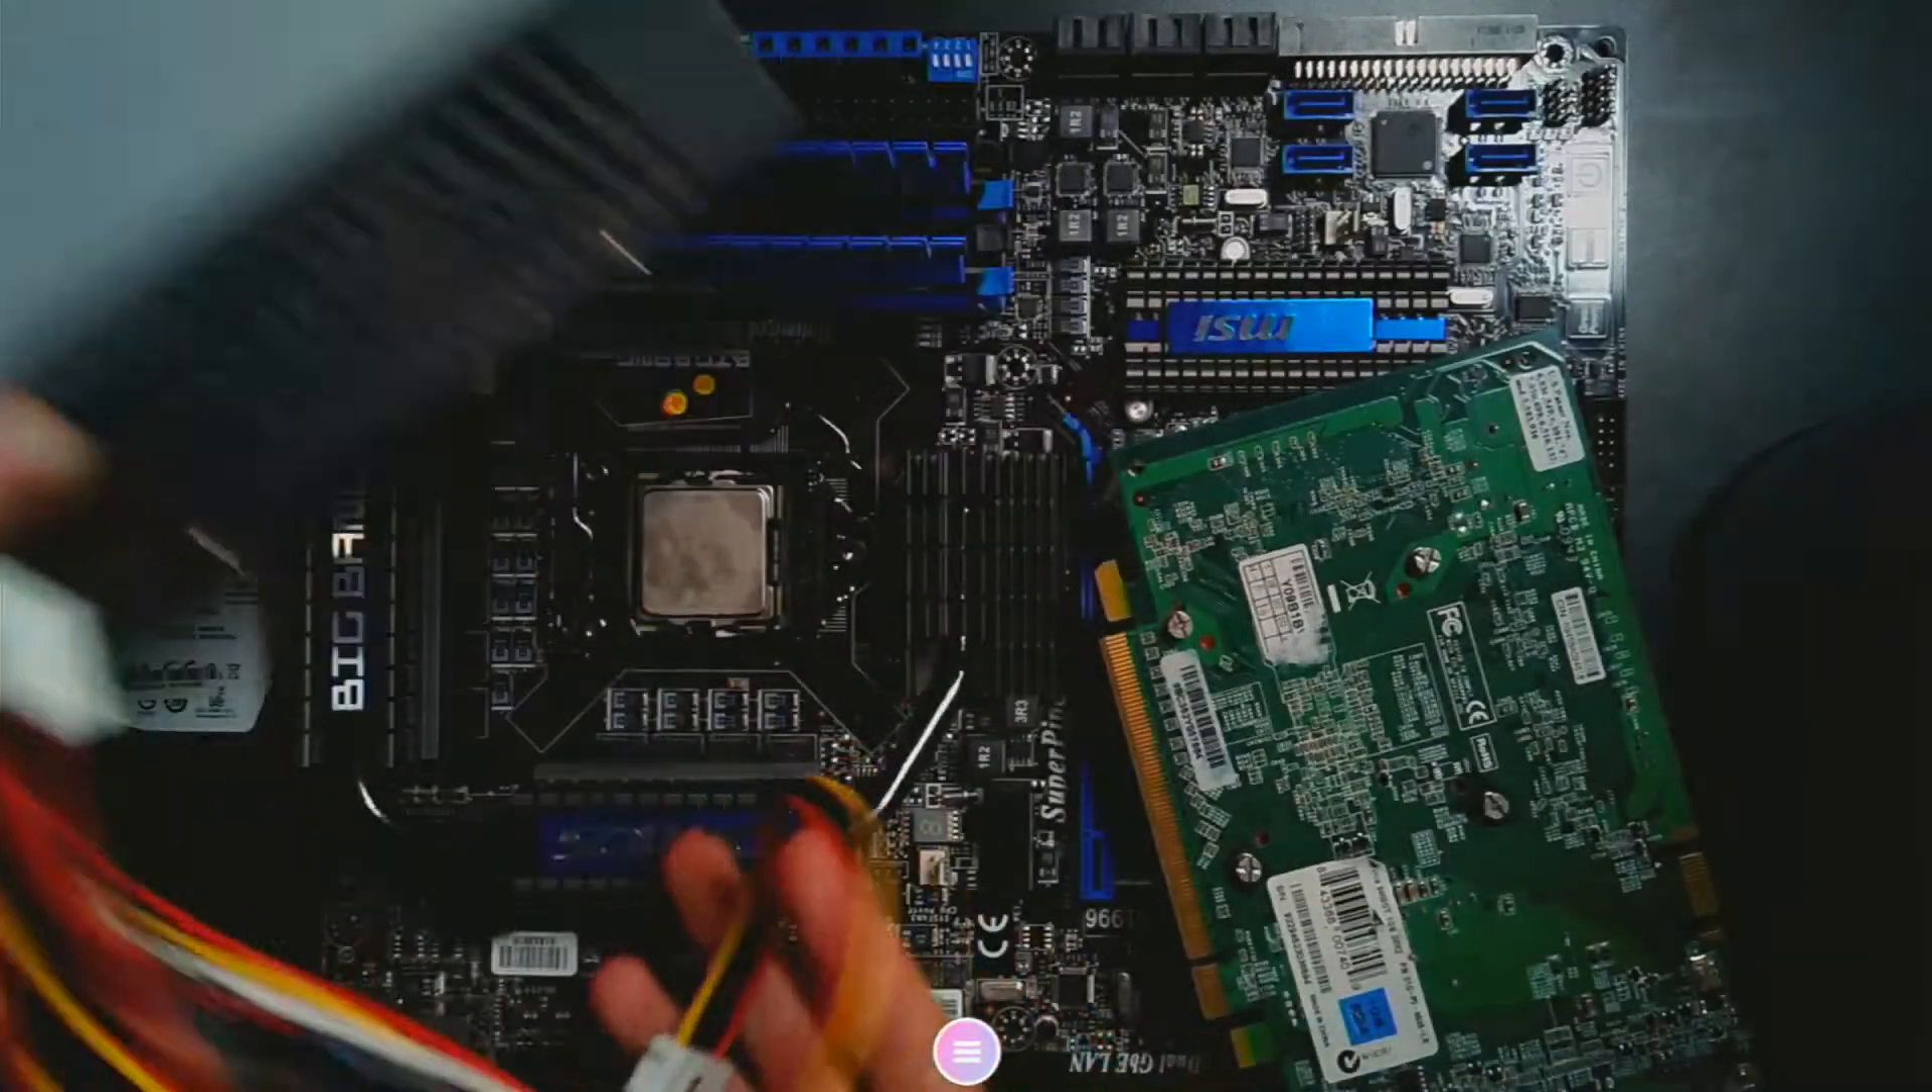Whoops, I lost my graphics card, it's not clicked in.